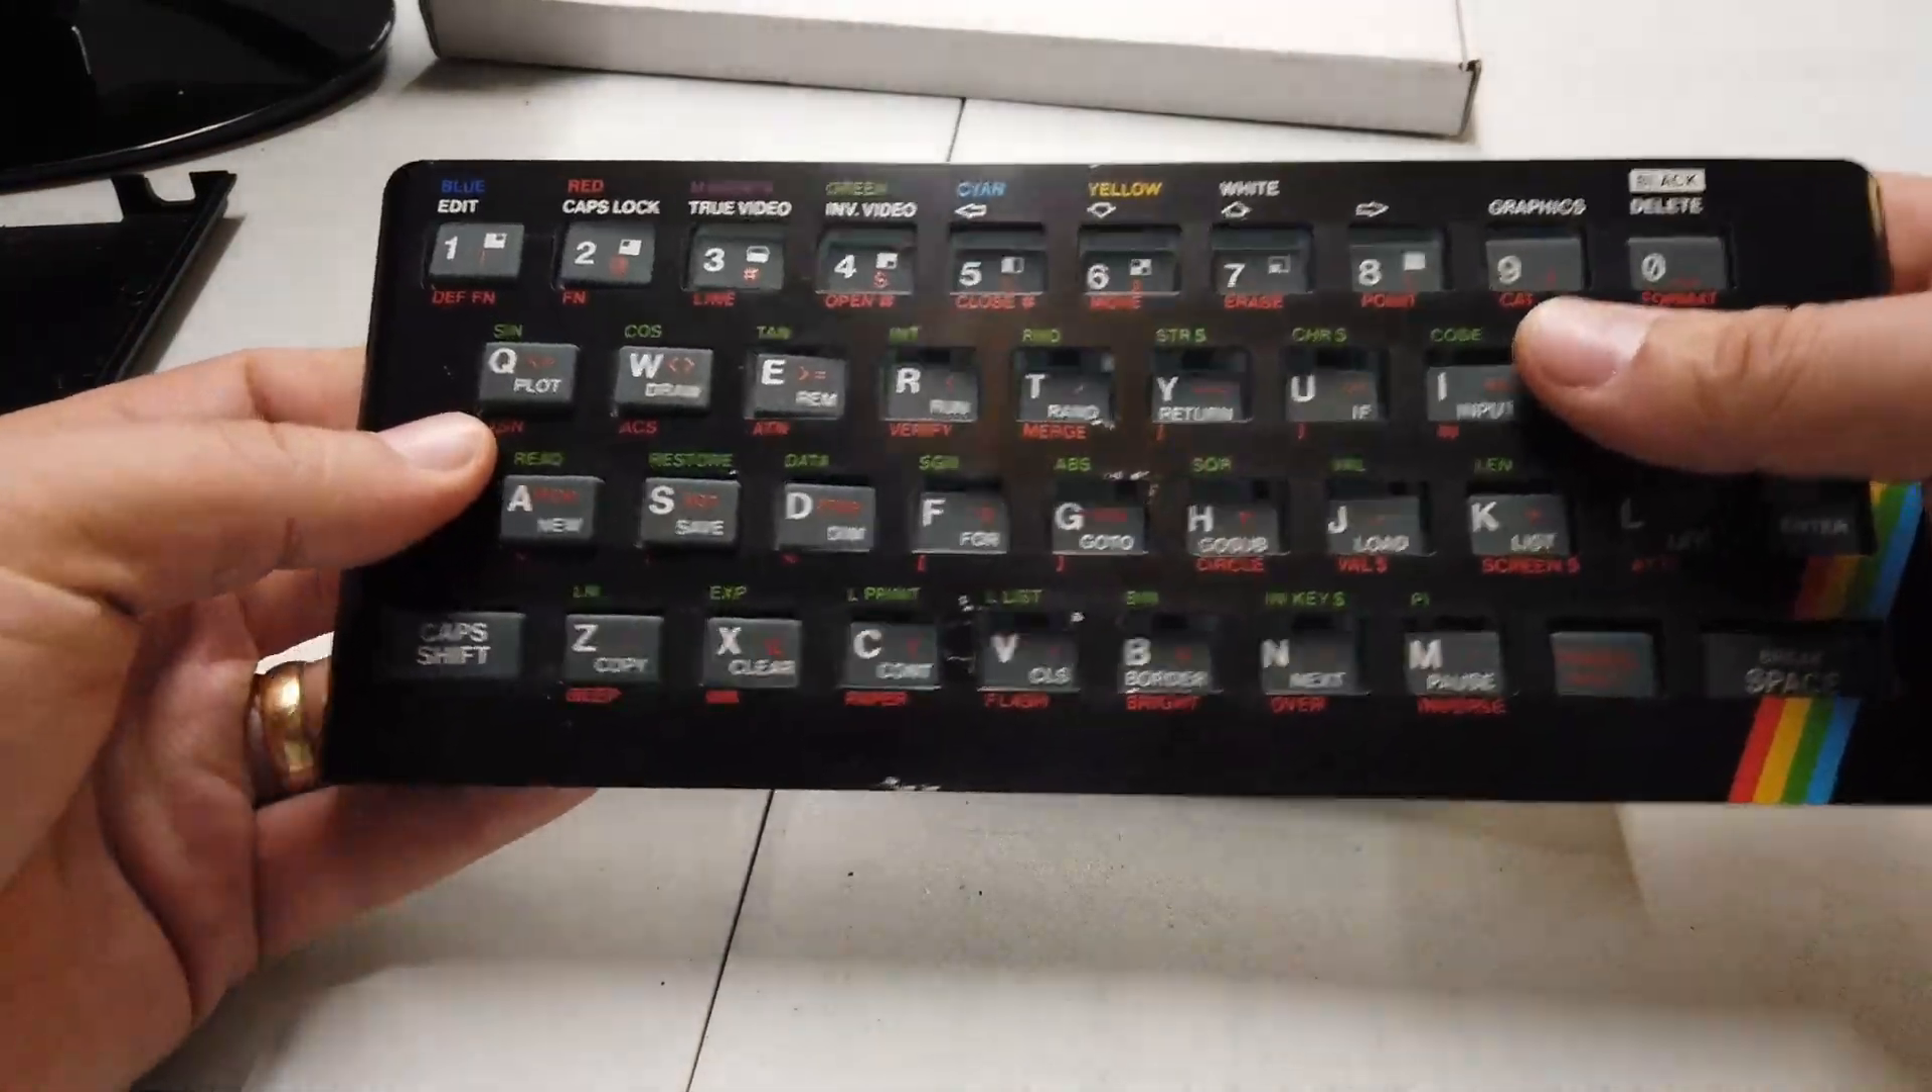Here it is the rubberized keyboard and aluminium fascia plate removed.